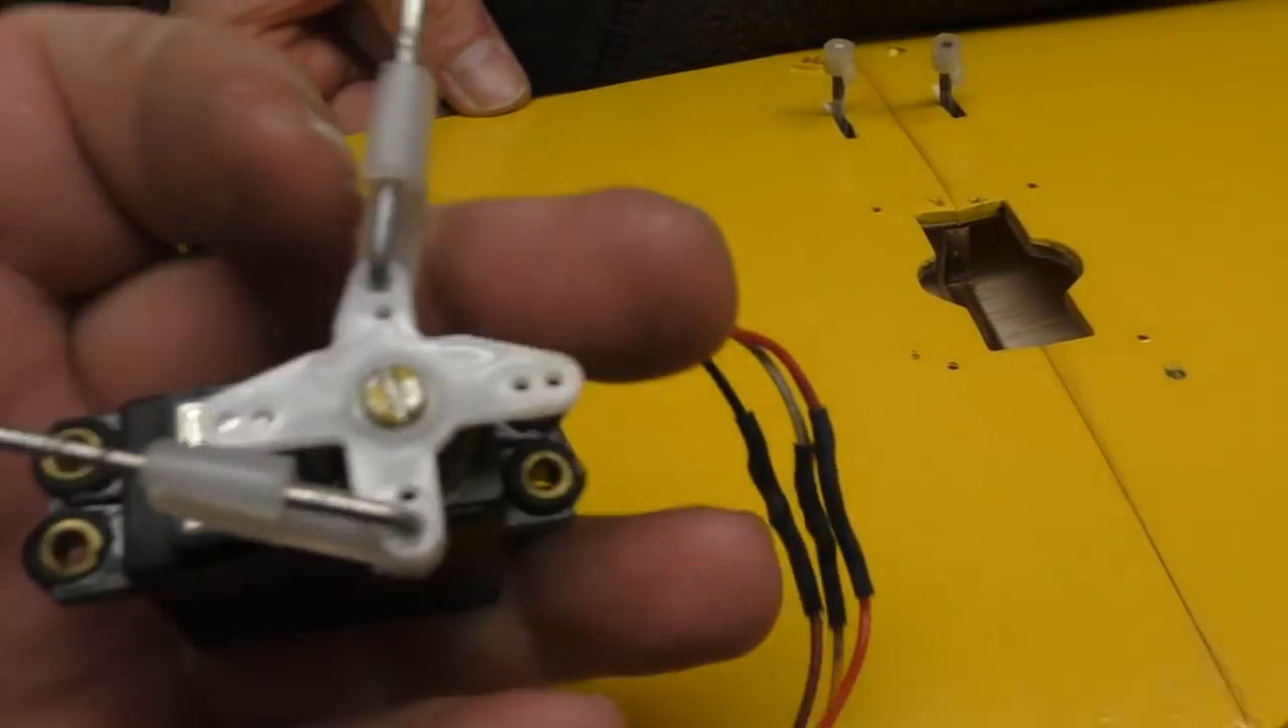Right okay we've got the servo out er and here it is.